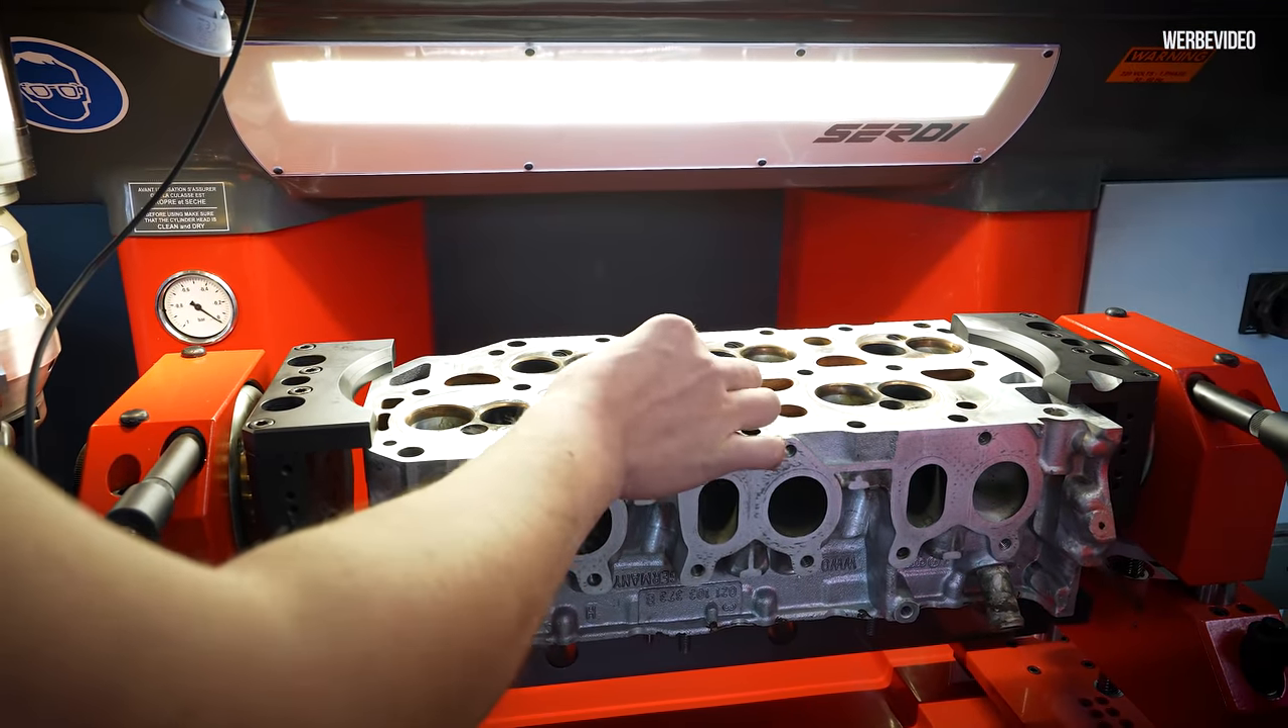So, Philipp hat mir freundlicherweise den Kopf schon mal eingebaut, weil ich mir so herrlich beim Mountainbike-Fahren die Schulter zerschossen habe.